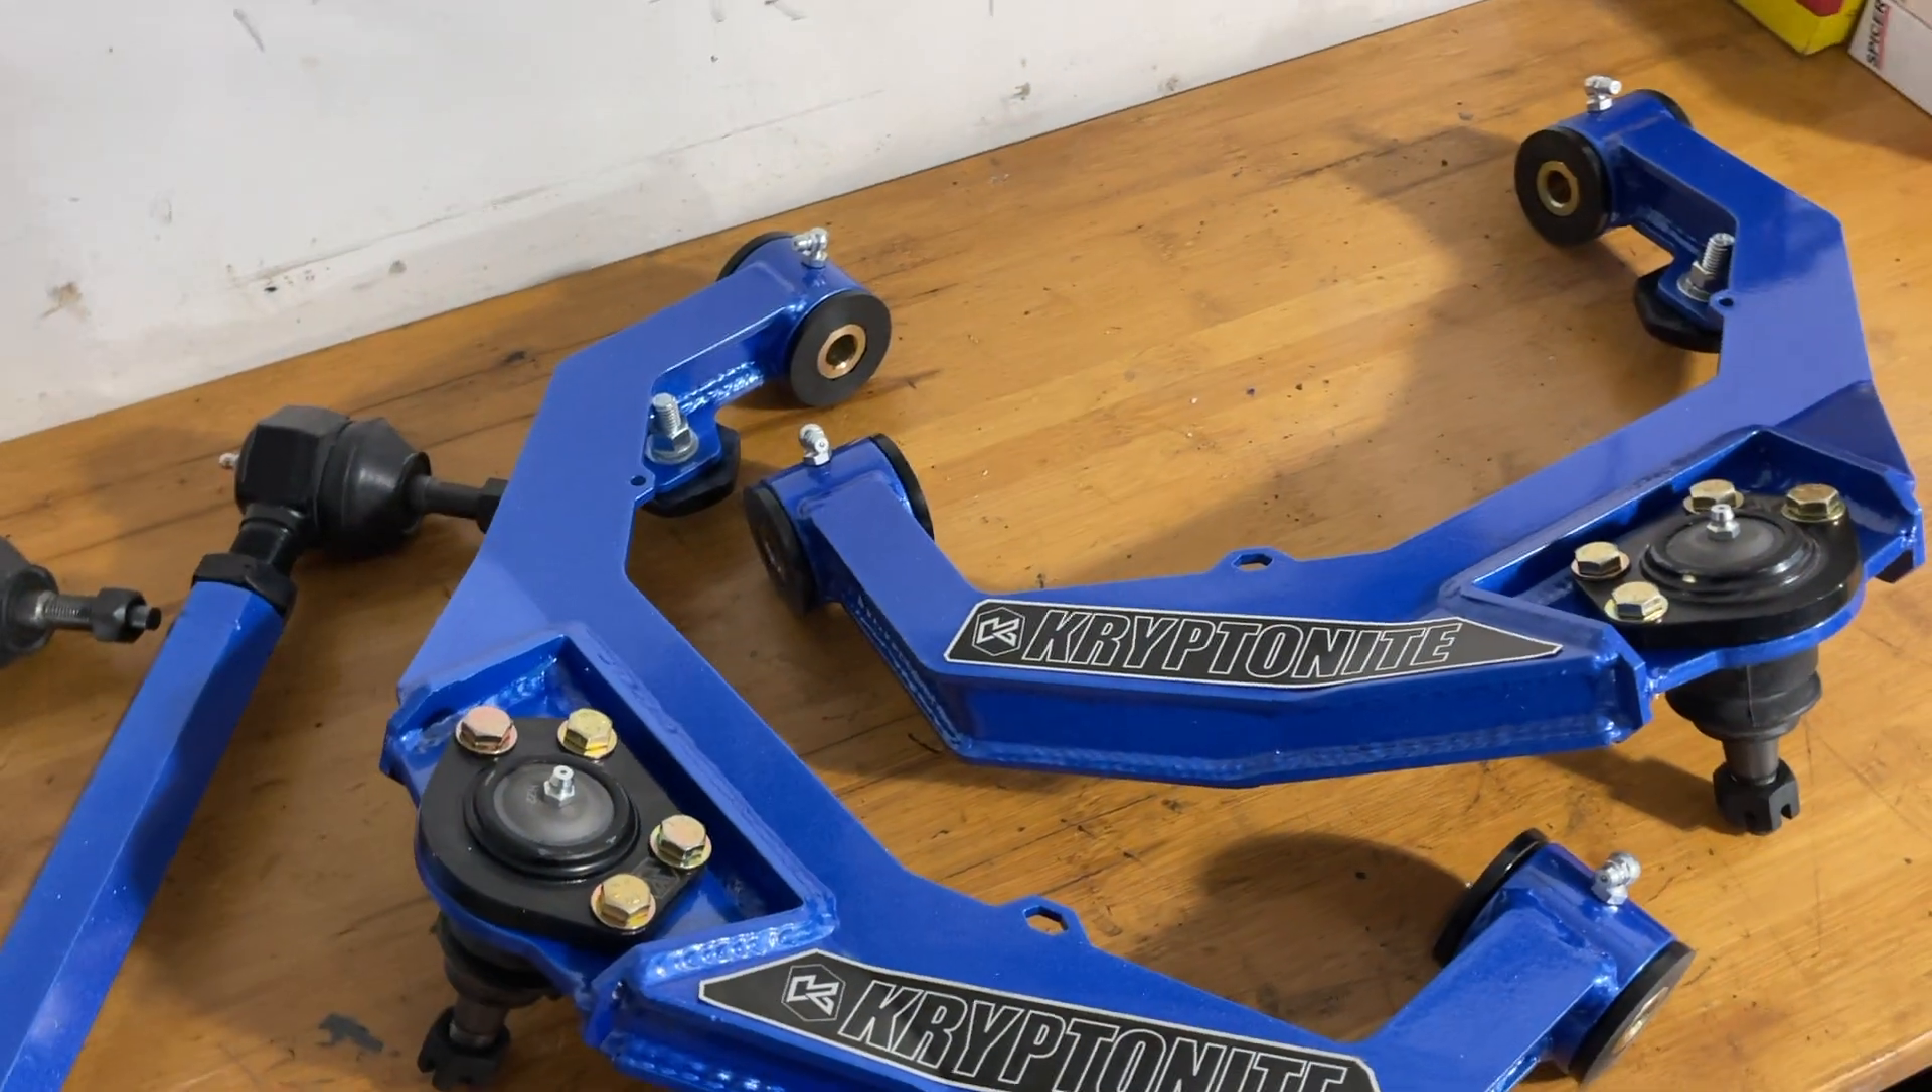We got the upper controllers fully assembled we got the plaques back on.